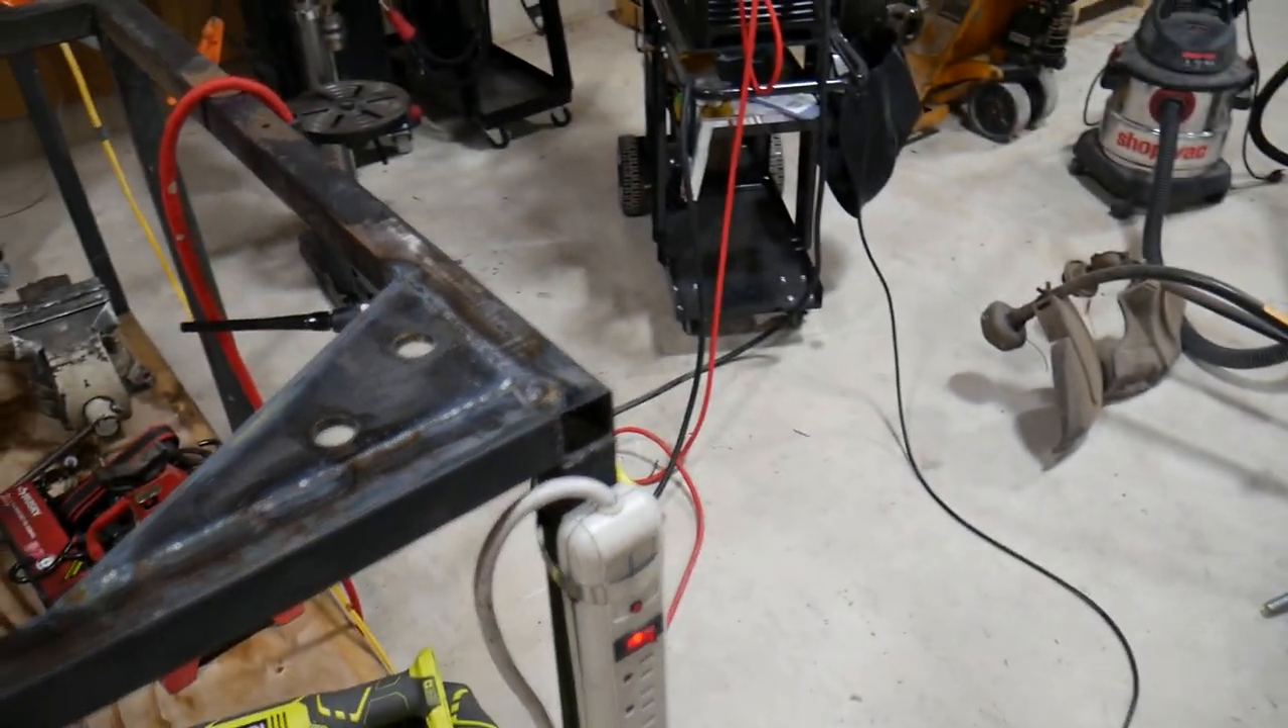And I just finished welding up the corner mount here that is going to be for the tube bender itself.